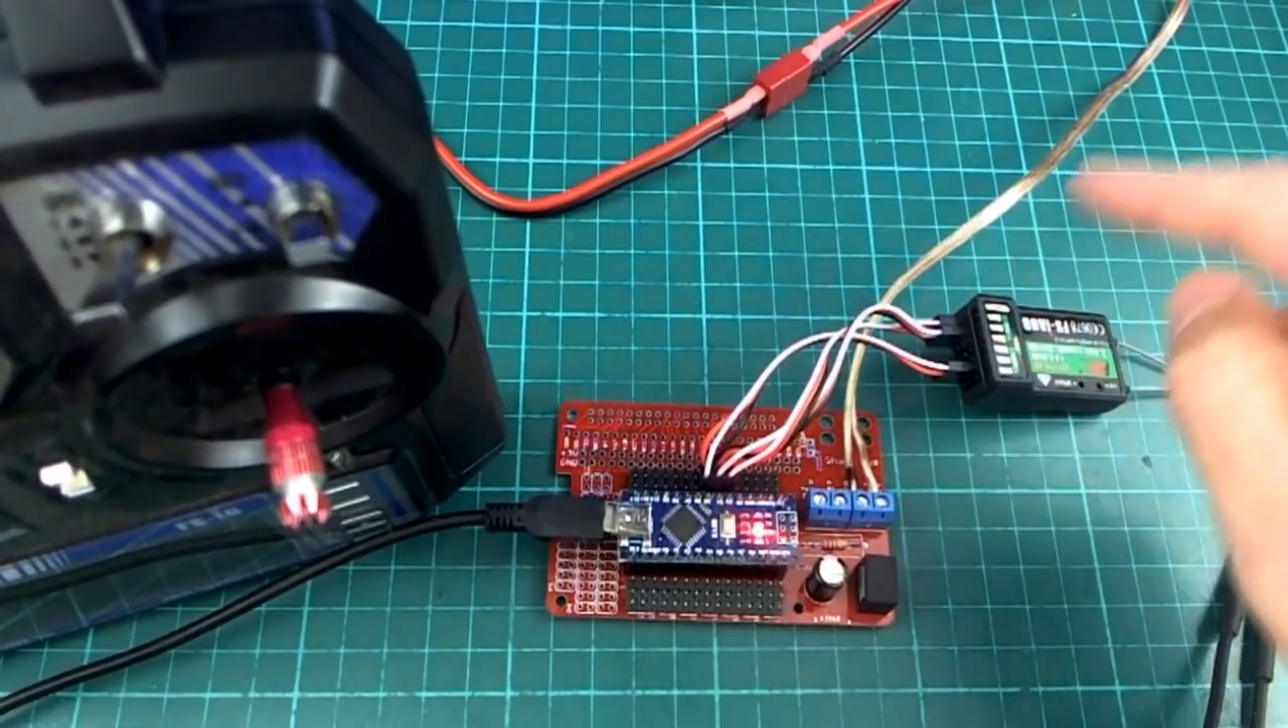Okay, so I've put the Arduino on there now and I've tried powering through this voltage regulator to run the Arduino and I noticed a bit of a problem.